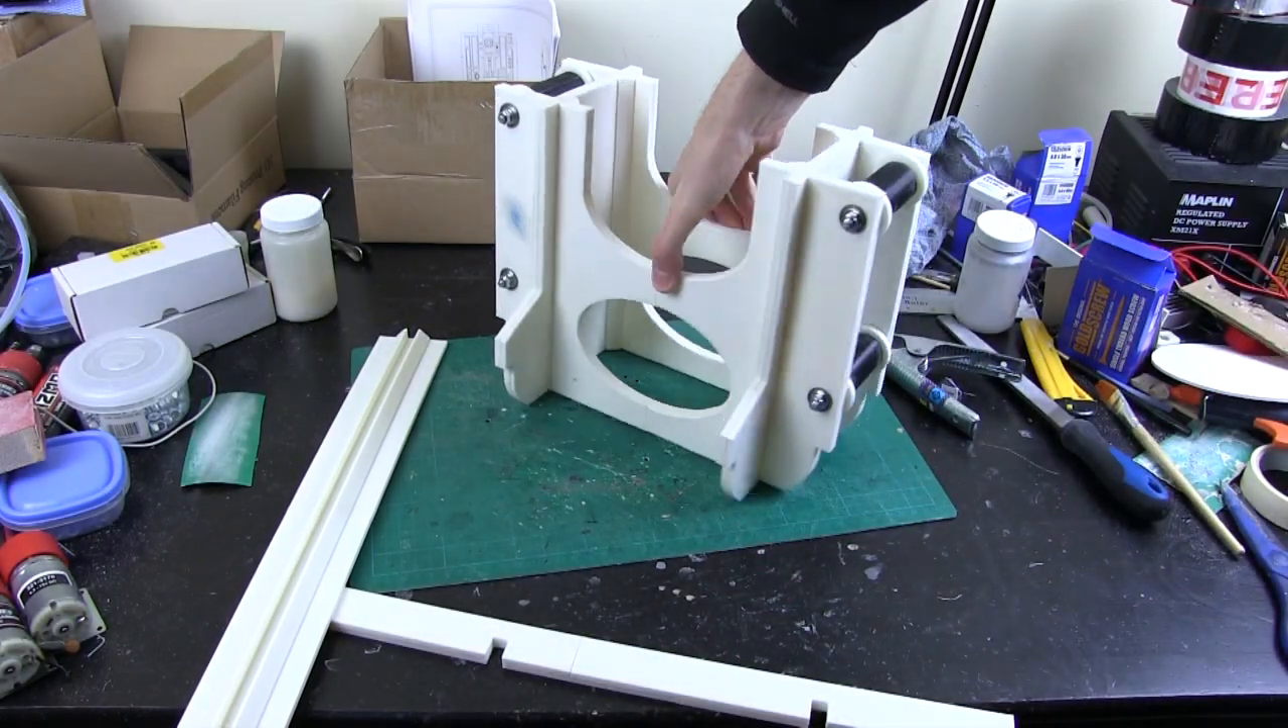My rollers are installed on the carriage here so i've got two at each end and those are mounted on six mil bearings with a bit of studding.